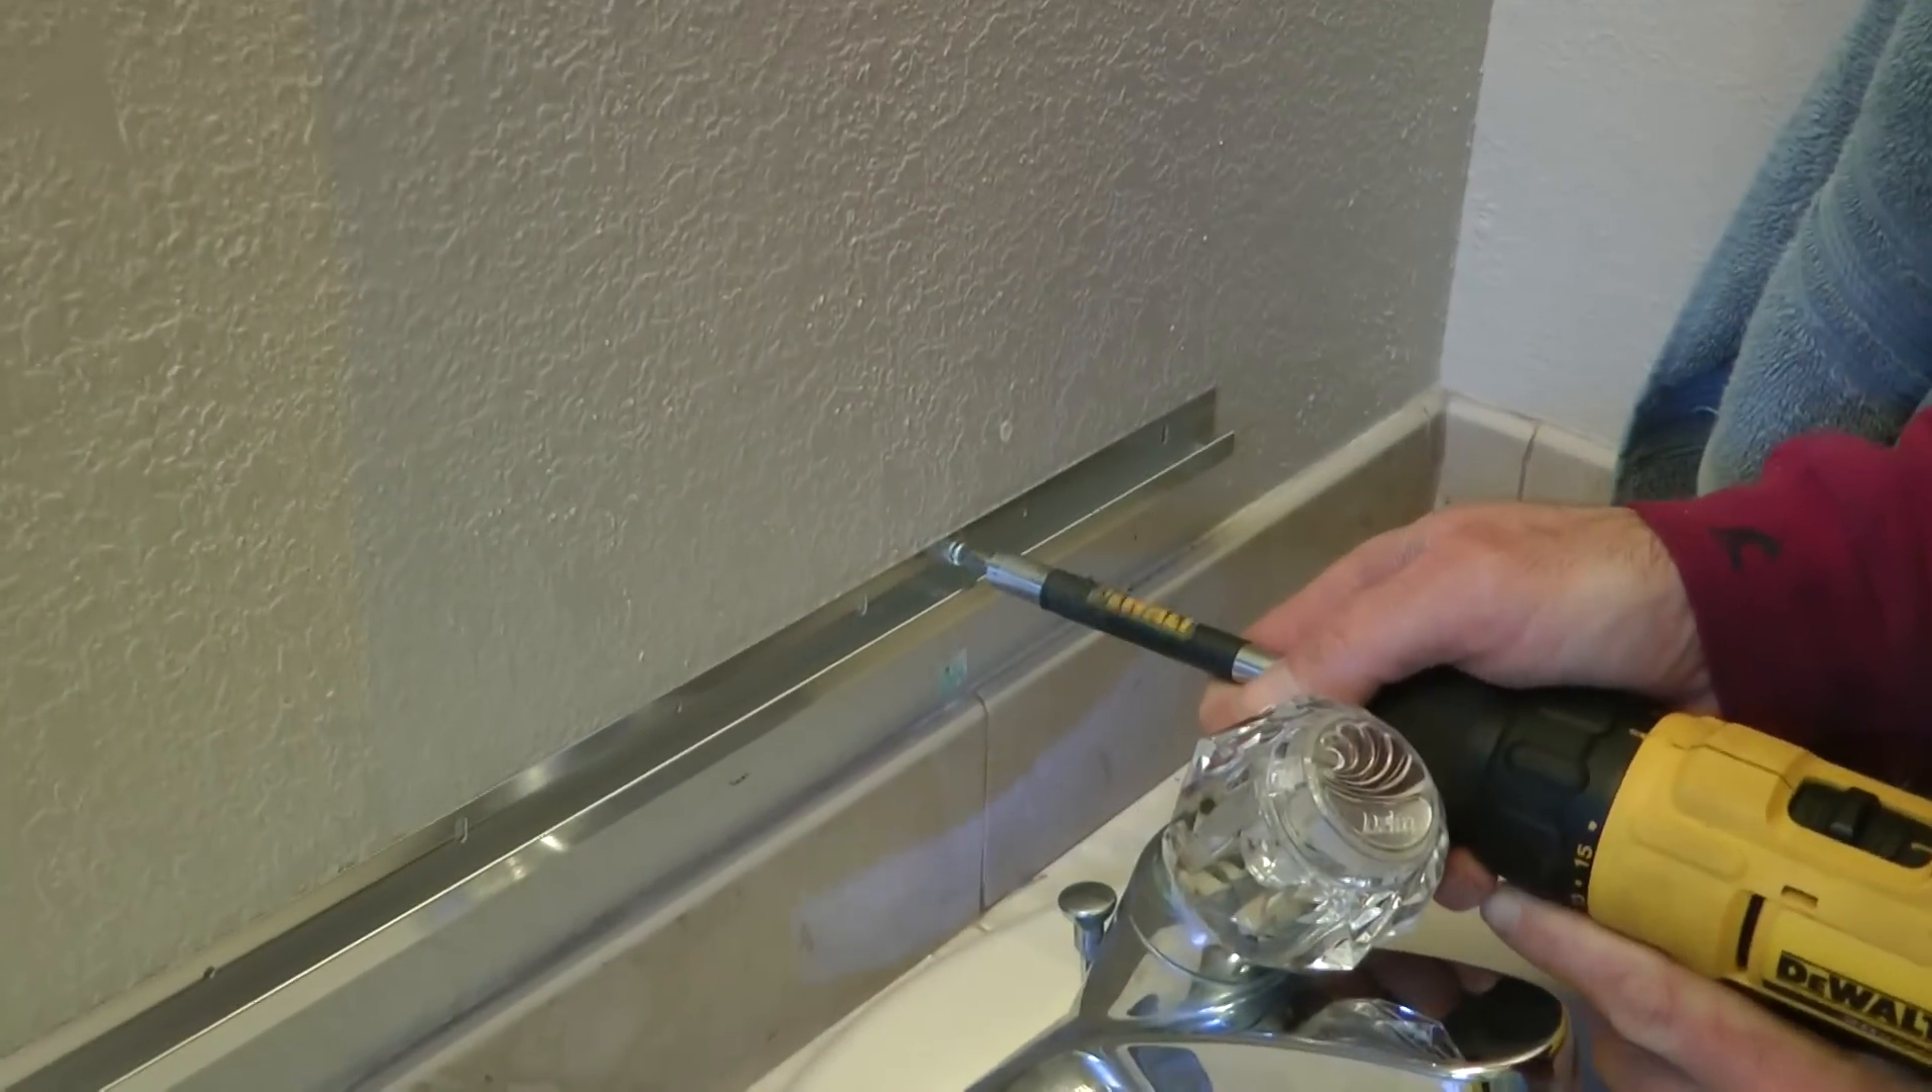I've got the J channel put on there.